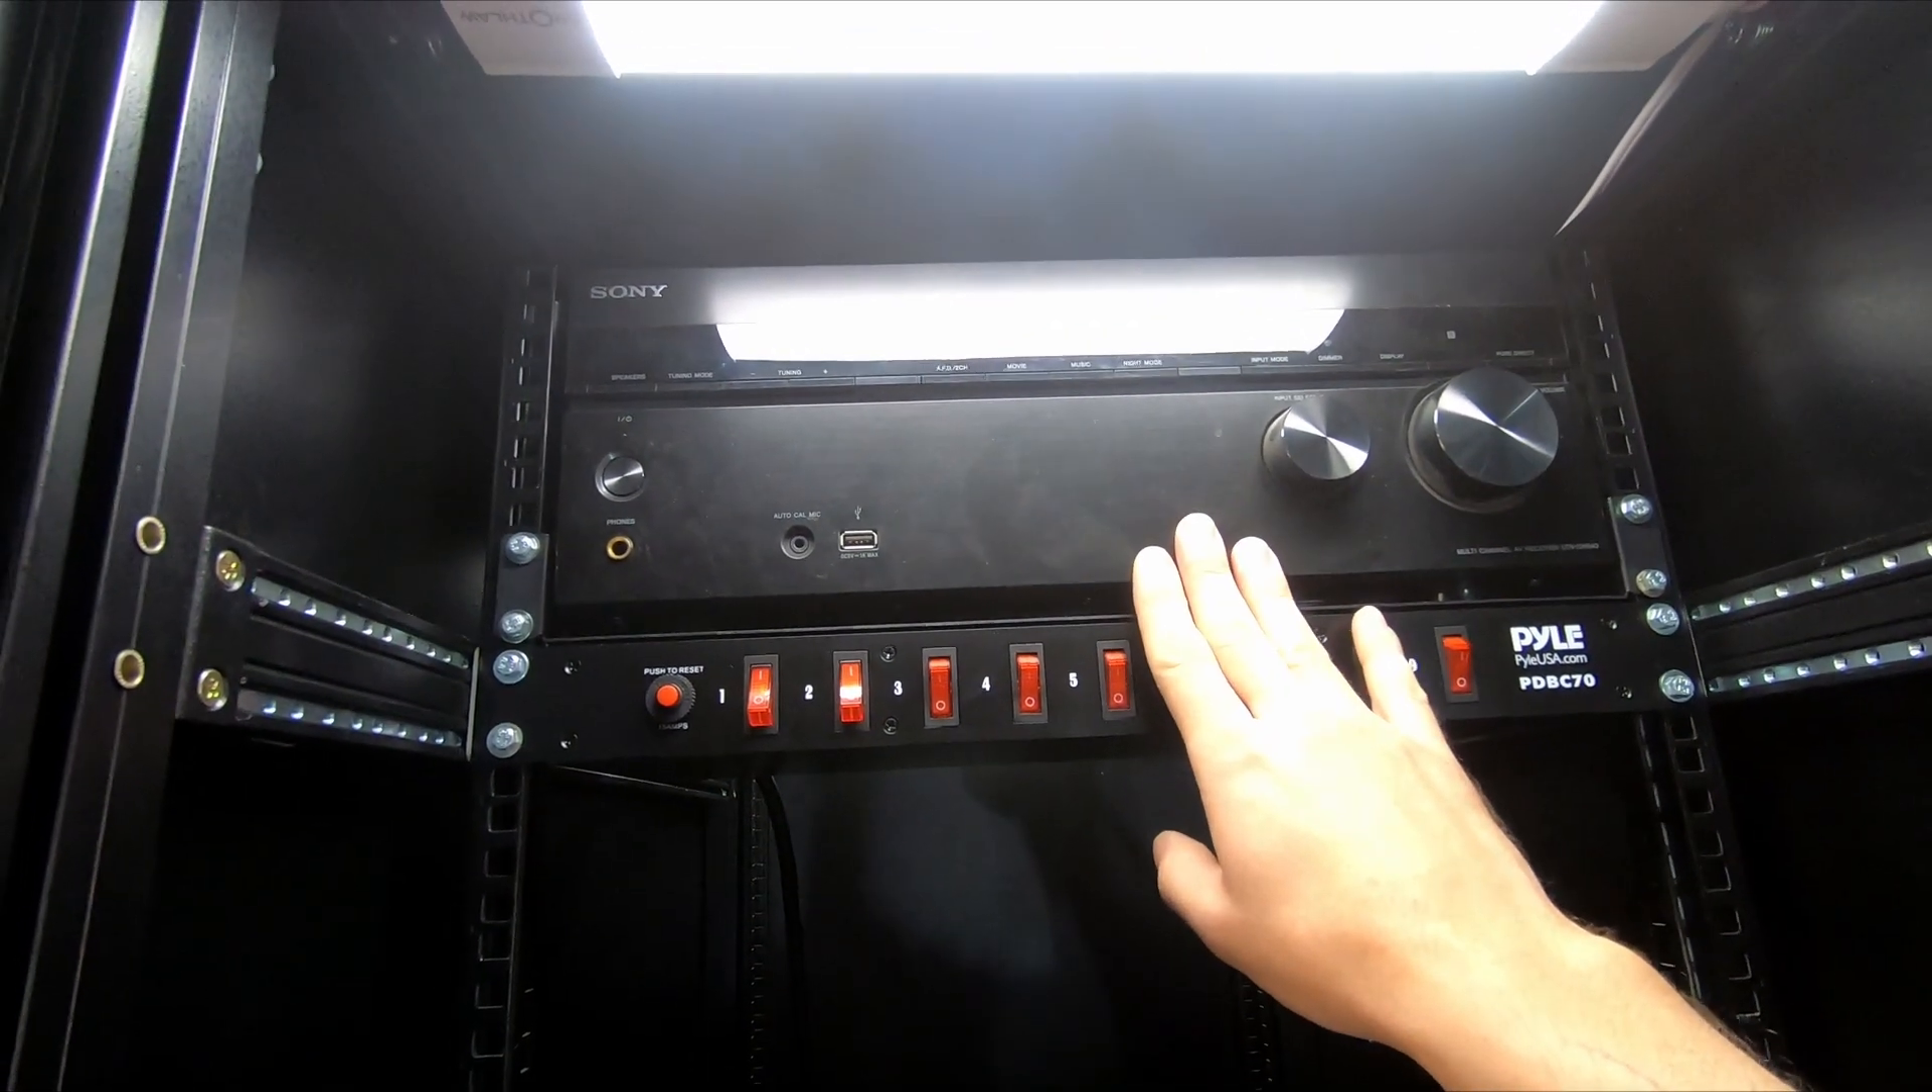I have my stereo temporarily mounted up here.